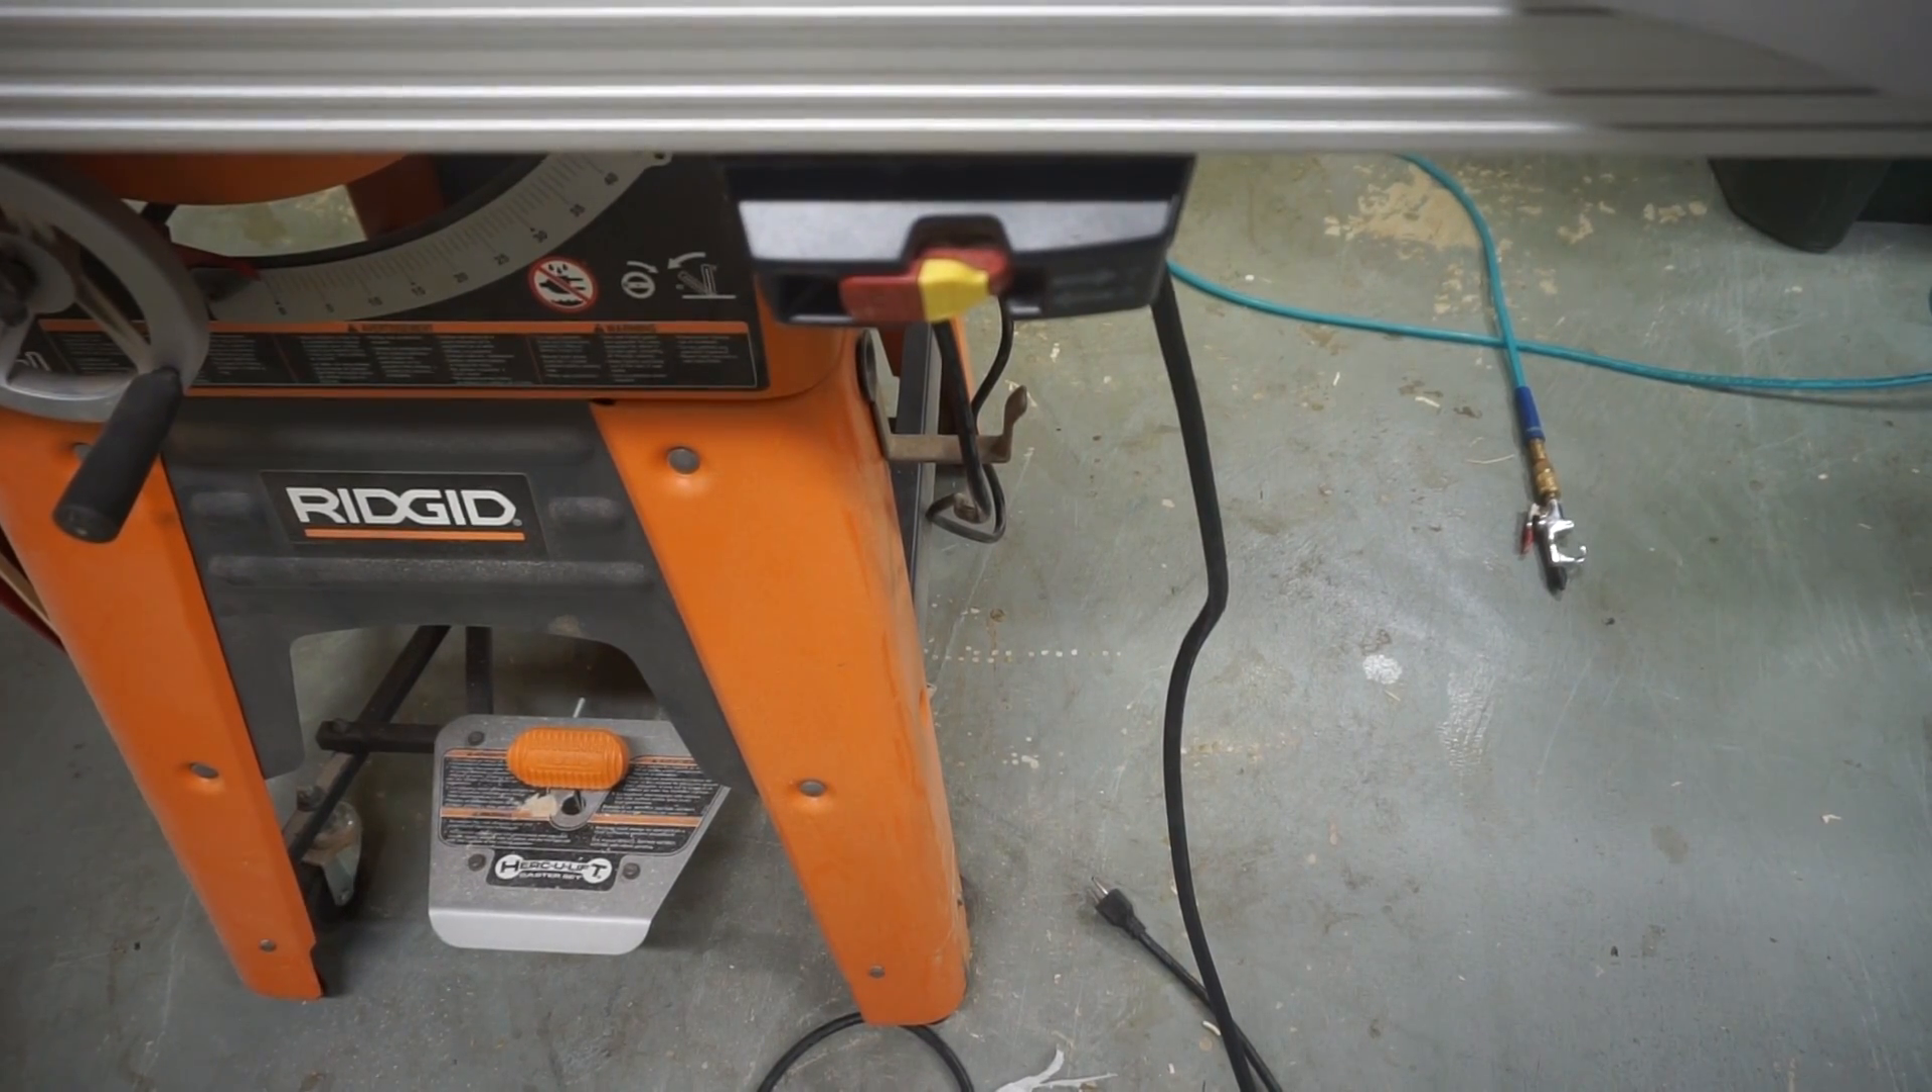So, the switch is reconnected and reinstalled on the fence track.